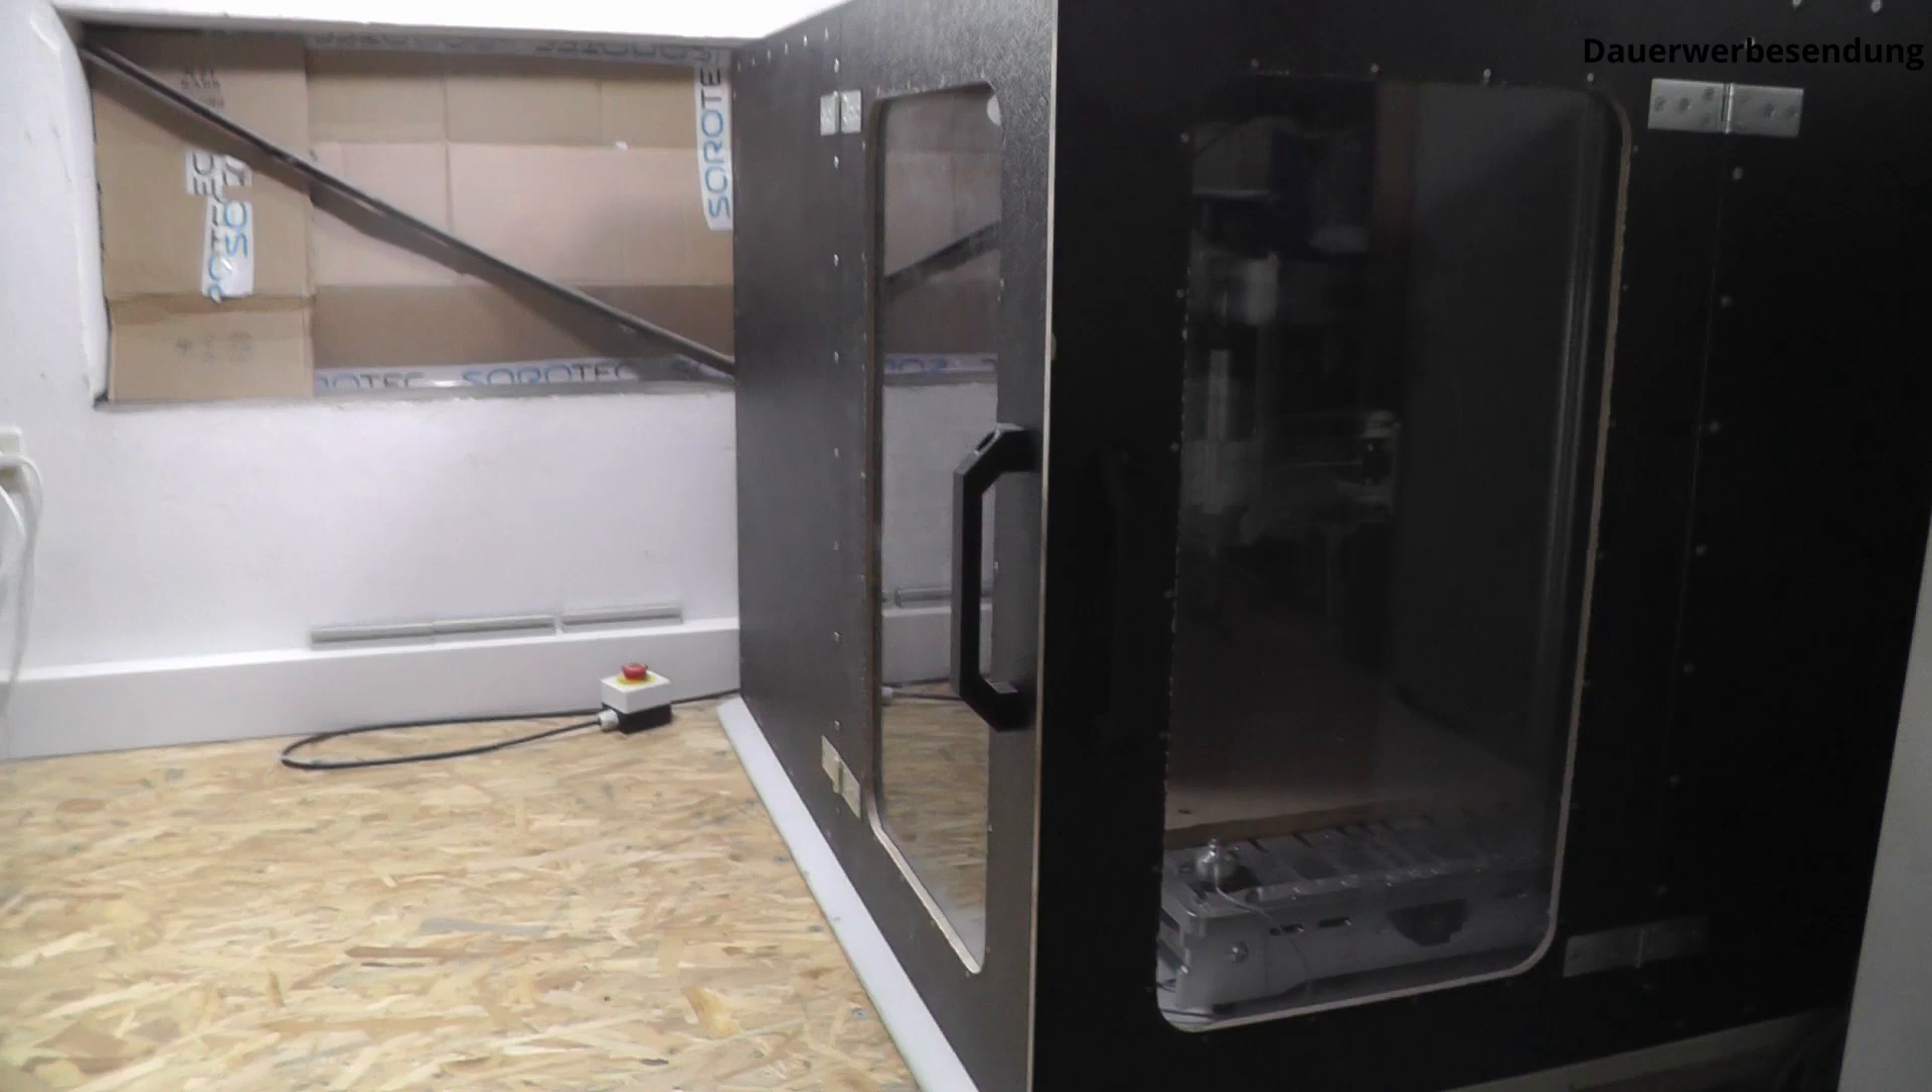Mittlerweile ist auch die zweite Plexiglasscheibe angebracht, beziehungsweise es ist ja Polycarbonat.